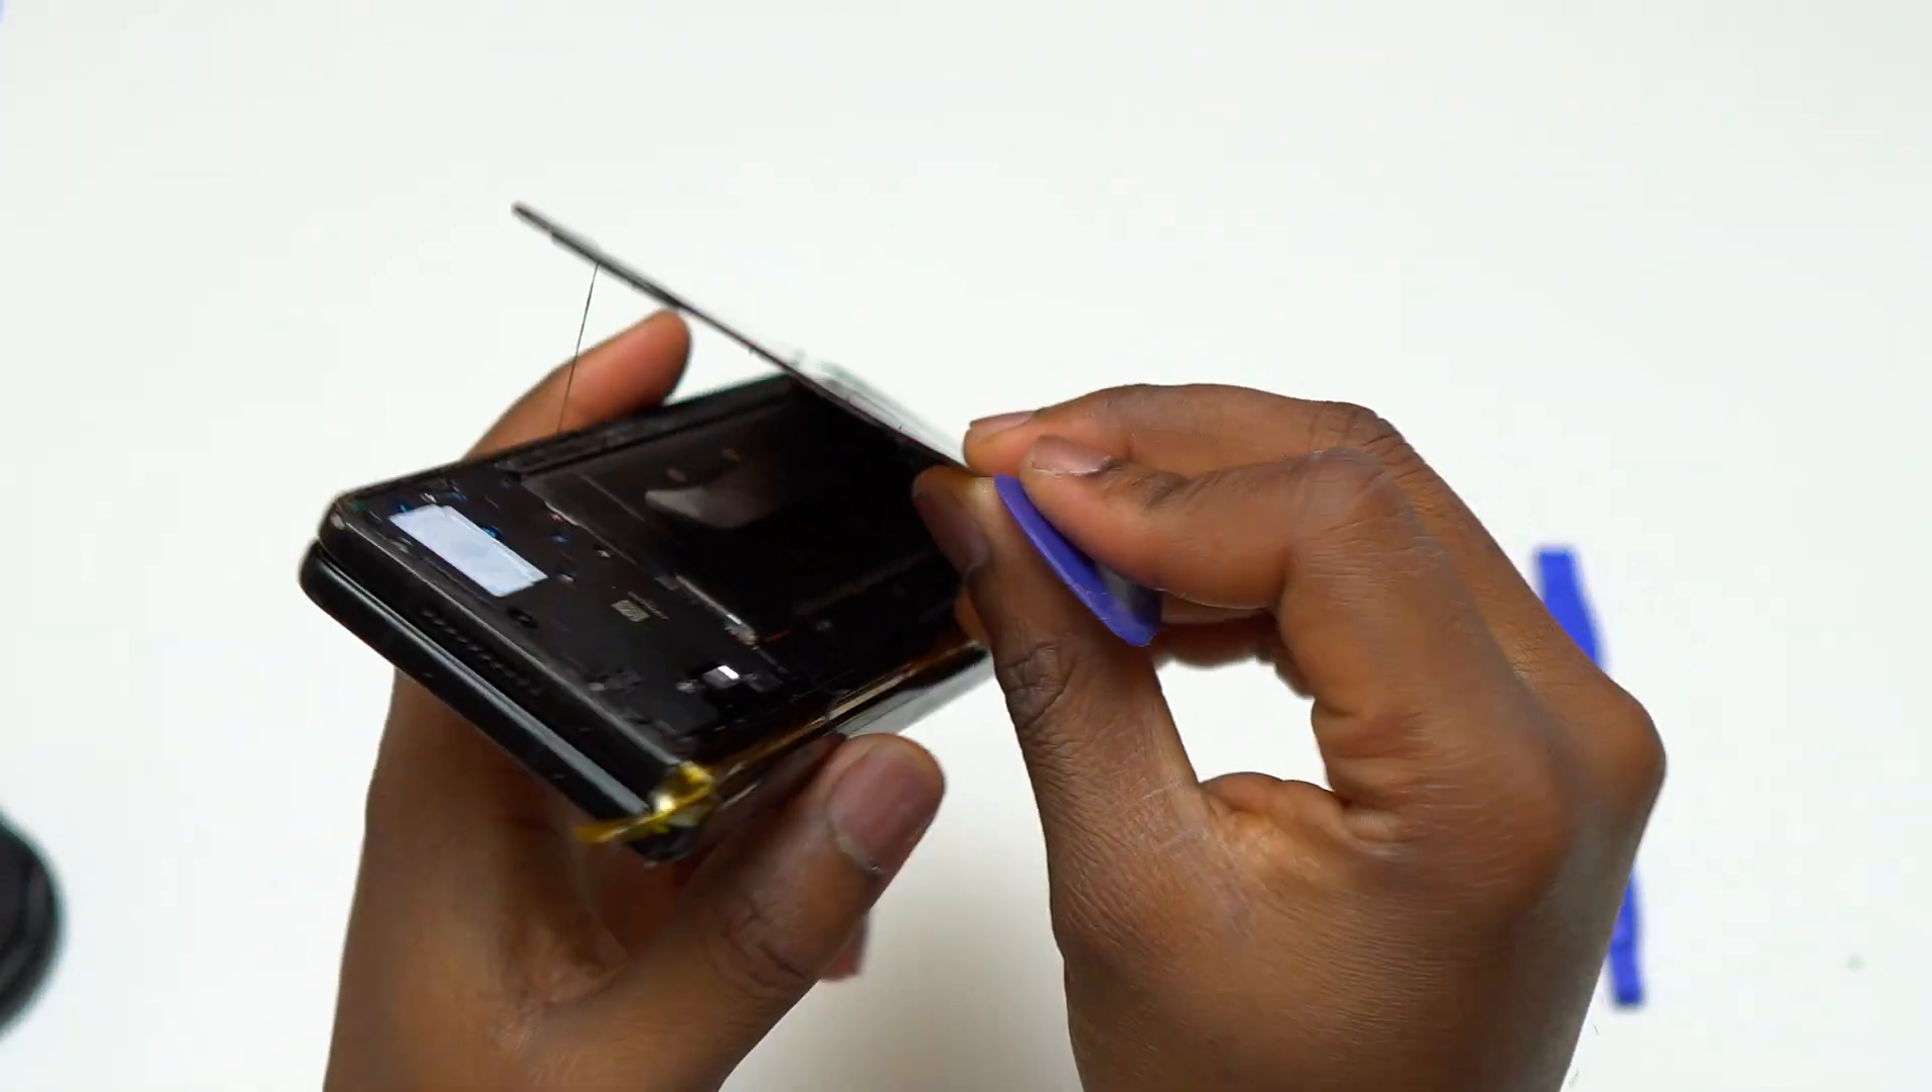I can say currently 80 percent of the screen is completely removed out of the body of the device.